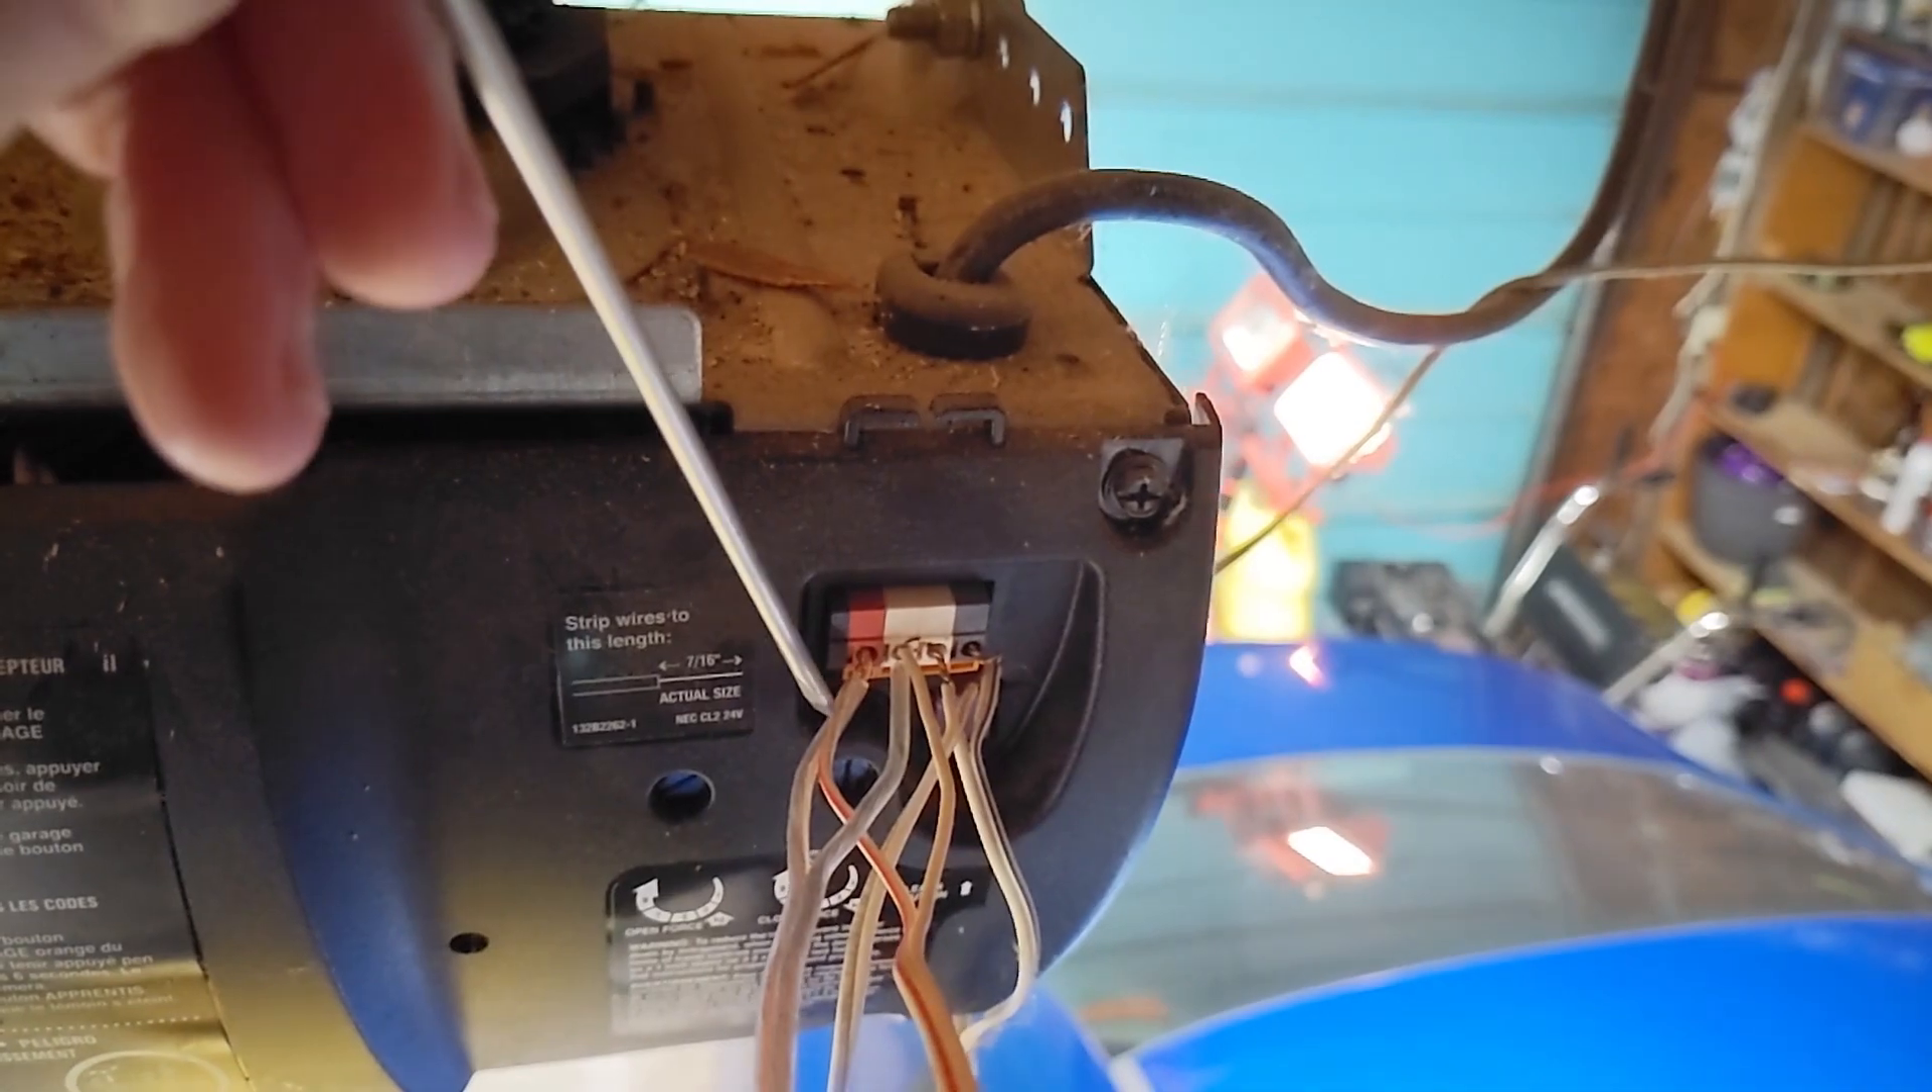Now we are up here at the garage door opener. And you can see right here, I have two sets of wires going into the garage door opener button terminals.